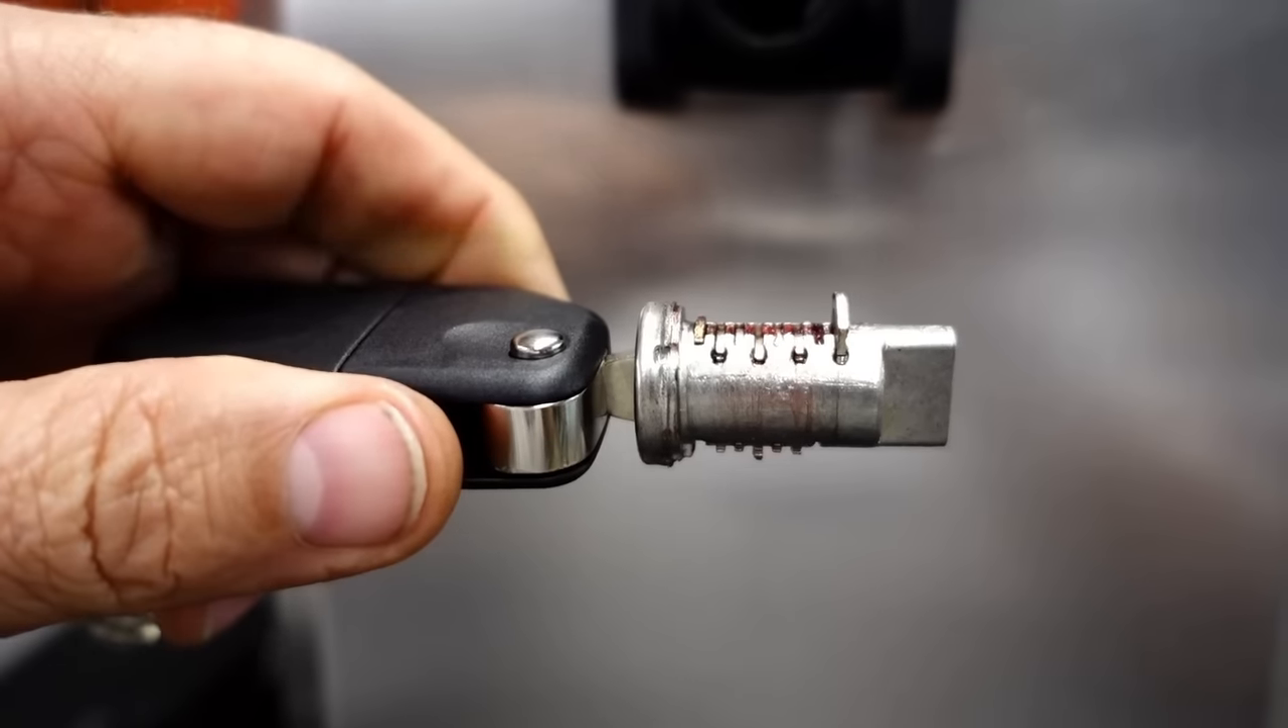See how the tumblers are sticking out sunk in in certain places and sticking out on others that's why you can't unlock that bag with this key.